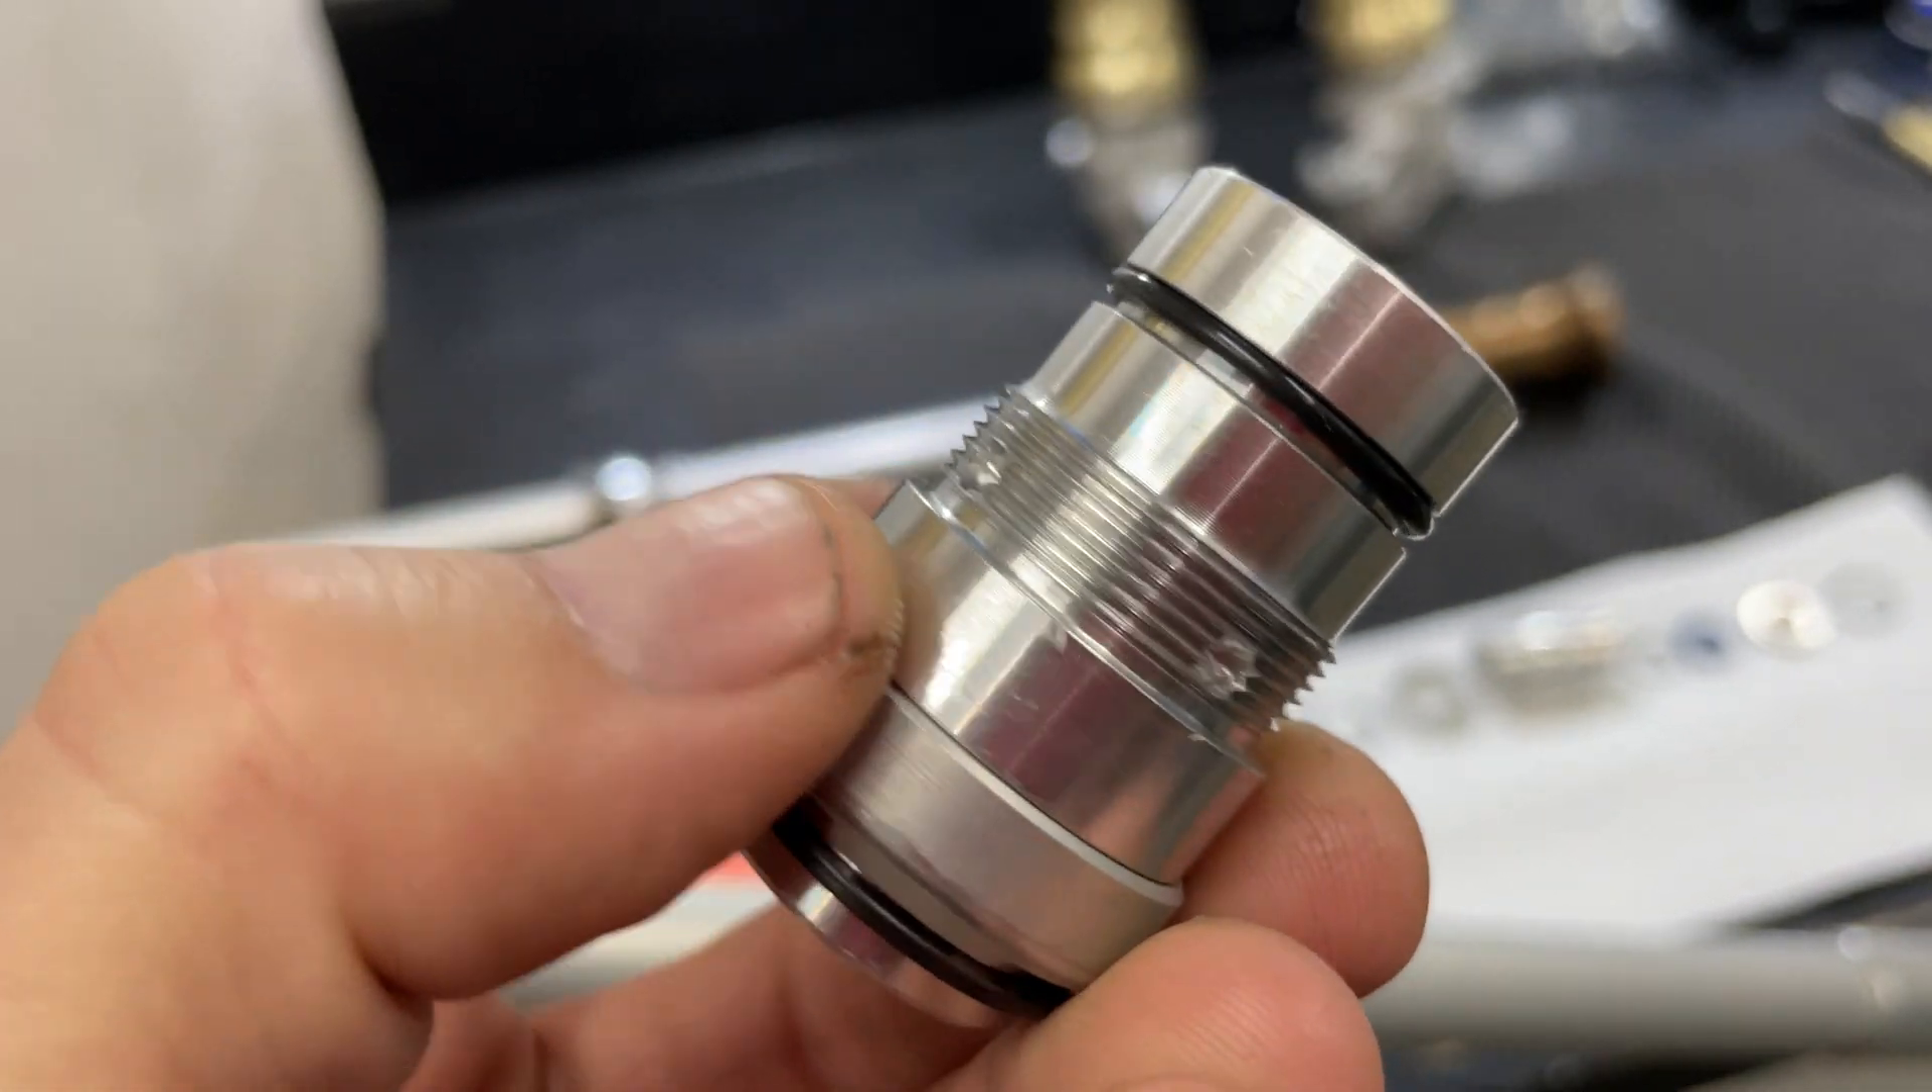All right so here's our seal holding assembly removed.